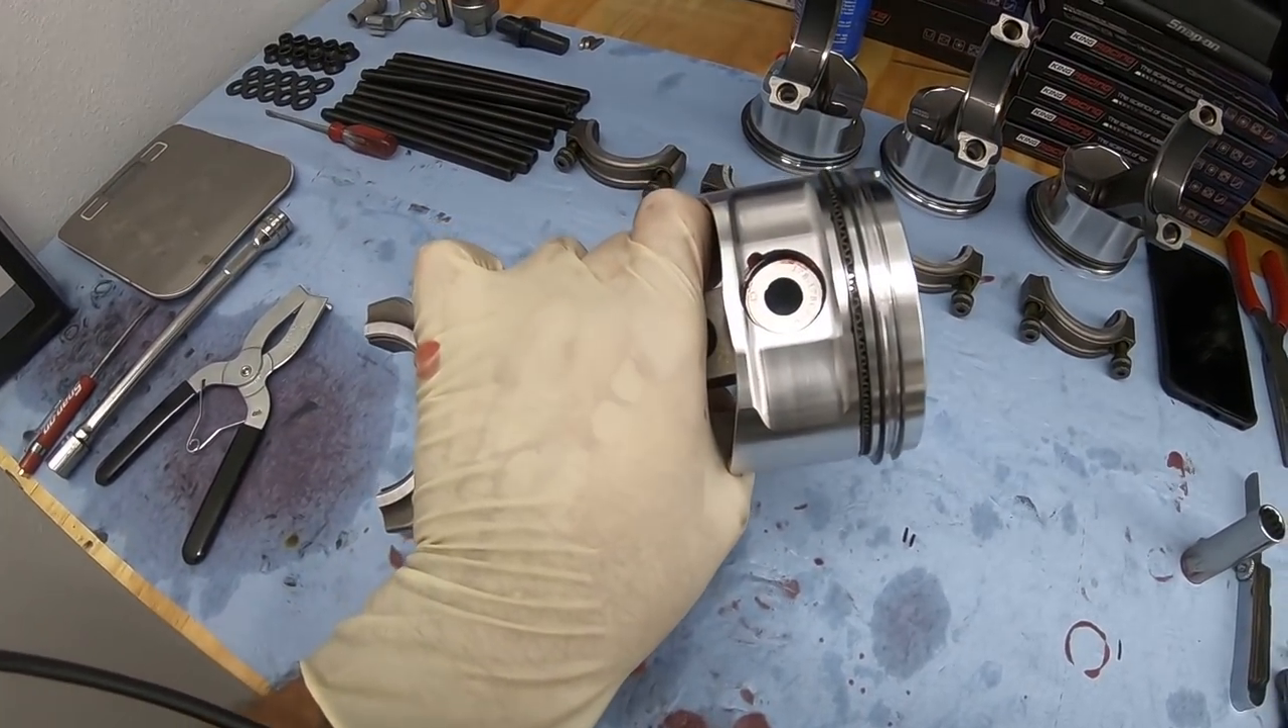All these pistons and ring sets are assembled ready to go and you kind of want those rings you know flopping around like that.